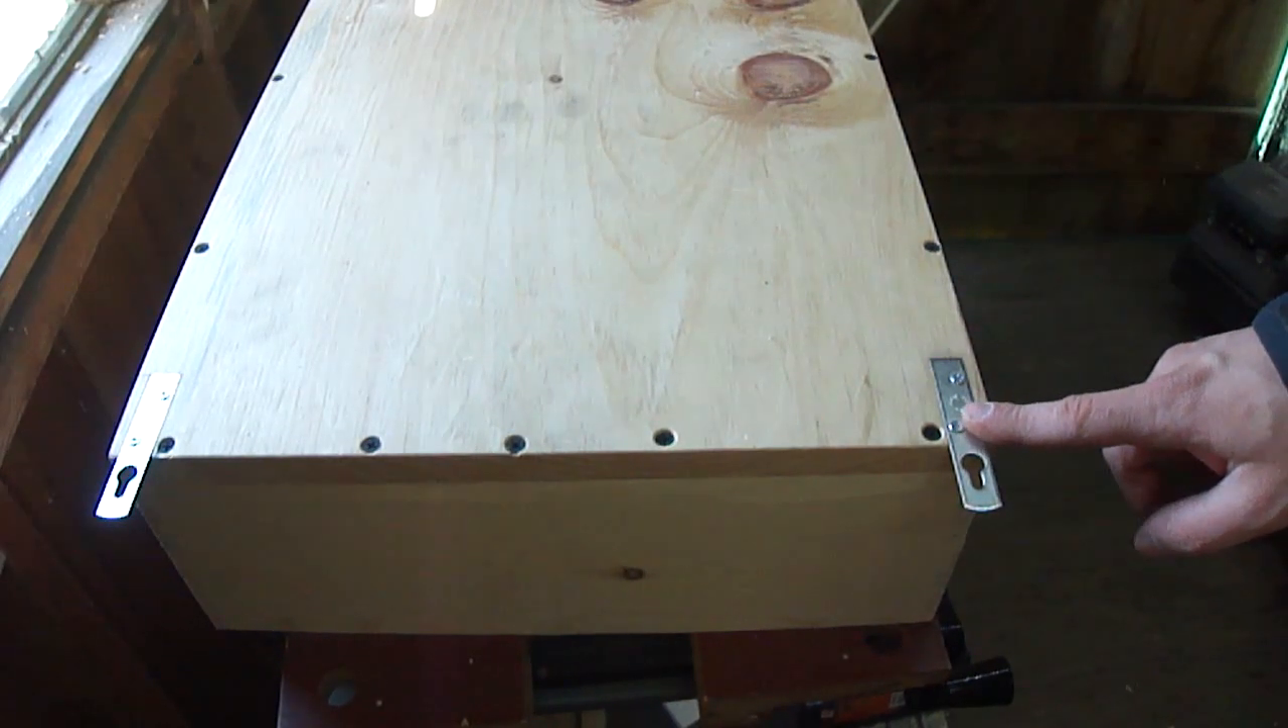Now, I can go ahead and plane the little shelf flush with the saw cut. I've attached cabinet hangers to the back of the tool cabinet.